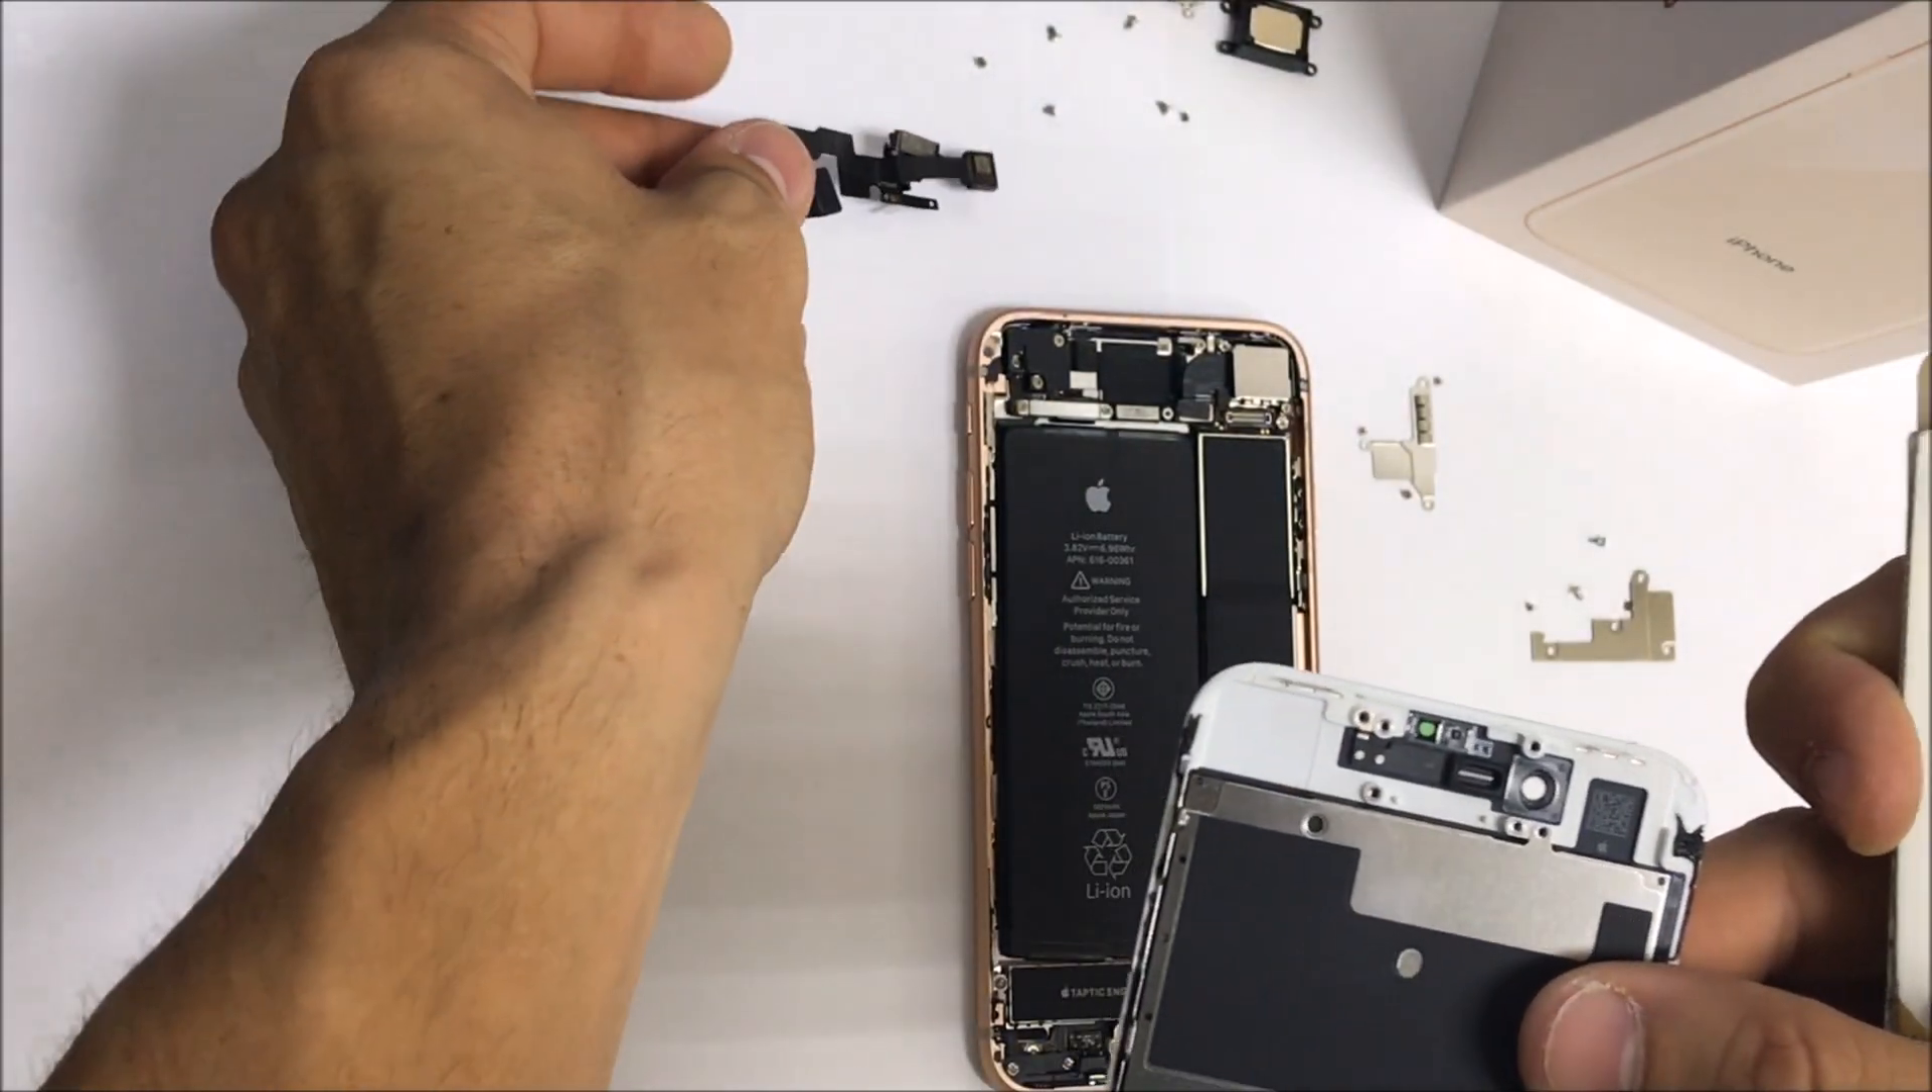And we have the front facing camera With proximity sensor and flex cable removed.